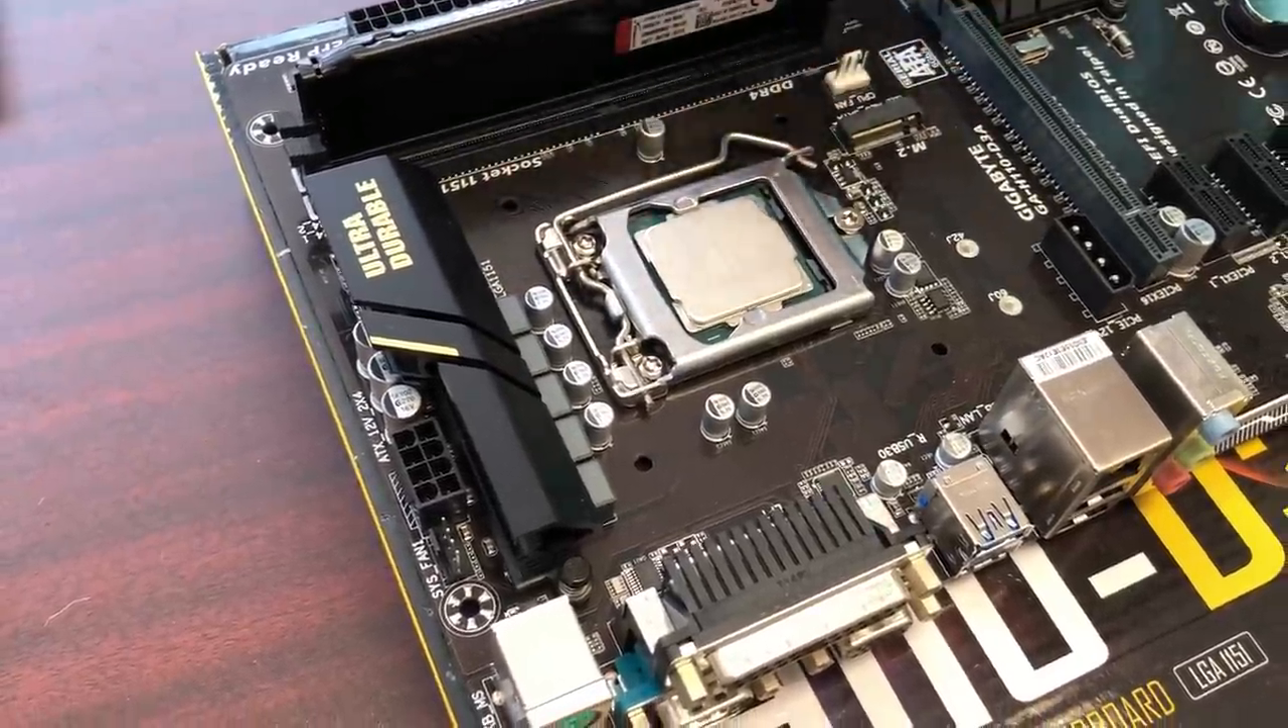So, right now, we have the Intel Celeron CPU, and our DDR4 RAM, already installed.